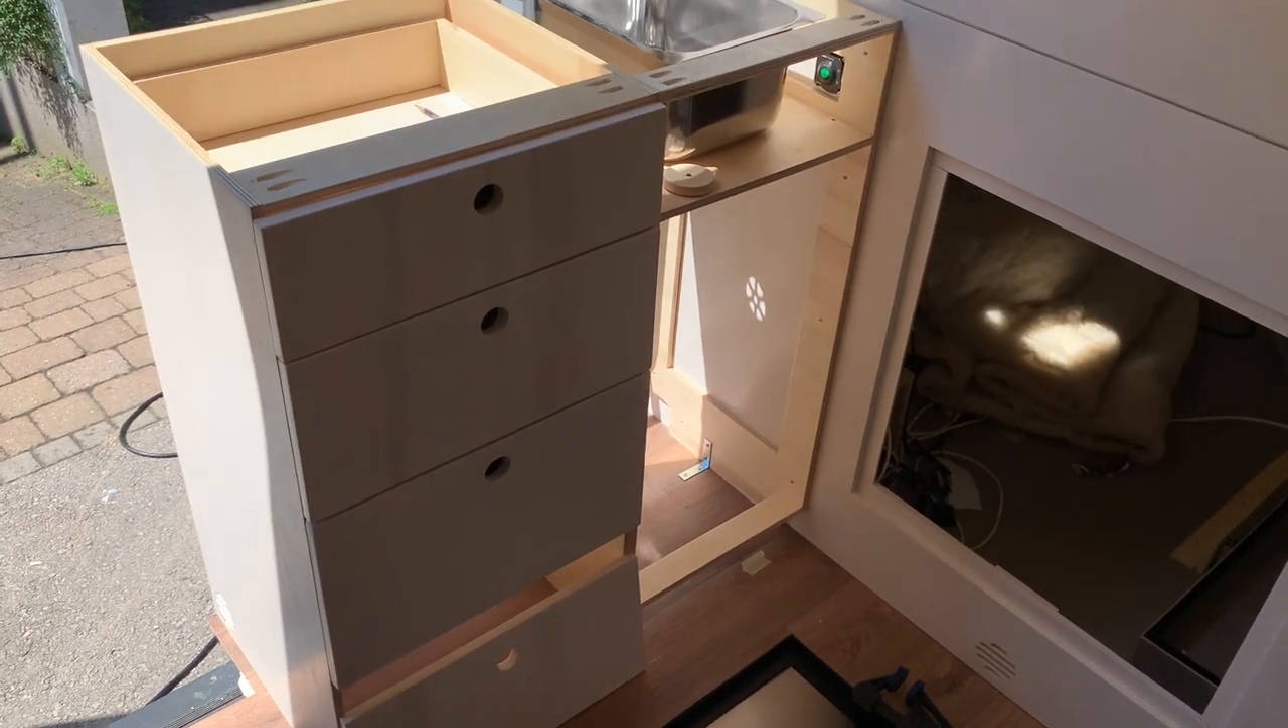I'm working on this kitchen cabinet and basically what I did is I finished mounting the drawers.